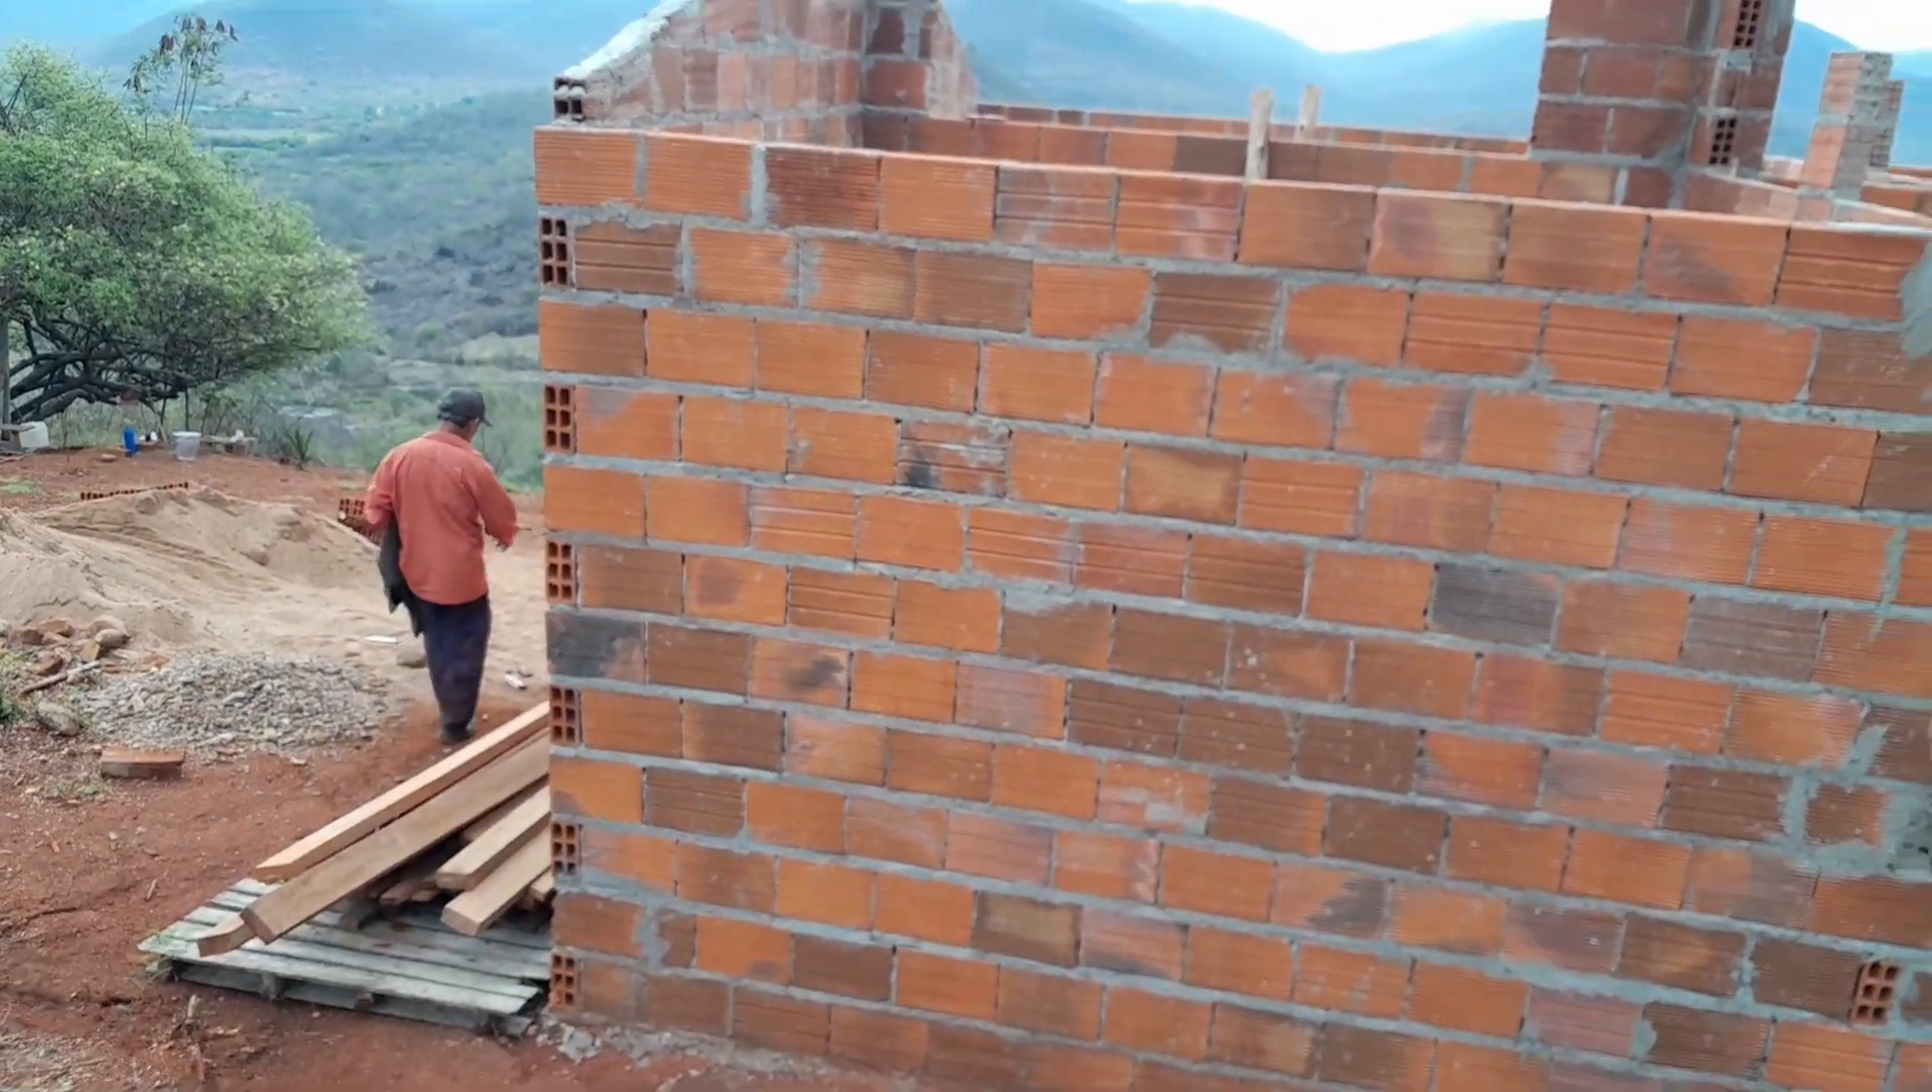Essa casa ficou grande Falta colocar o telhado O piso.